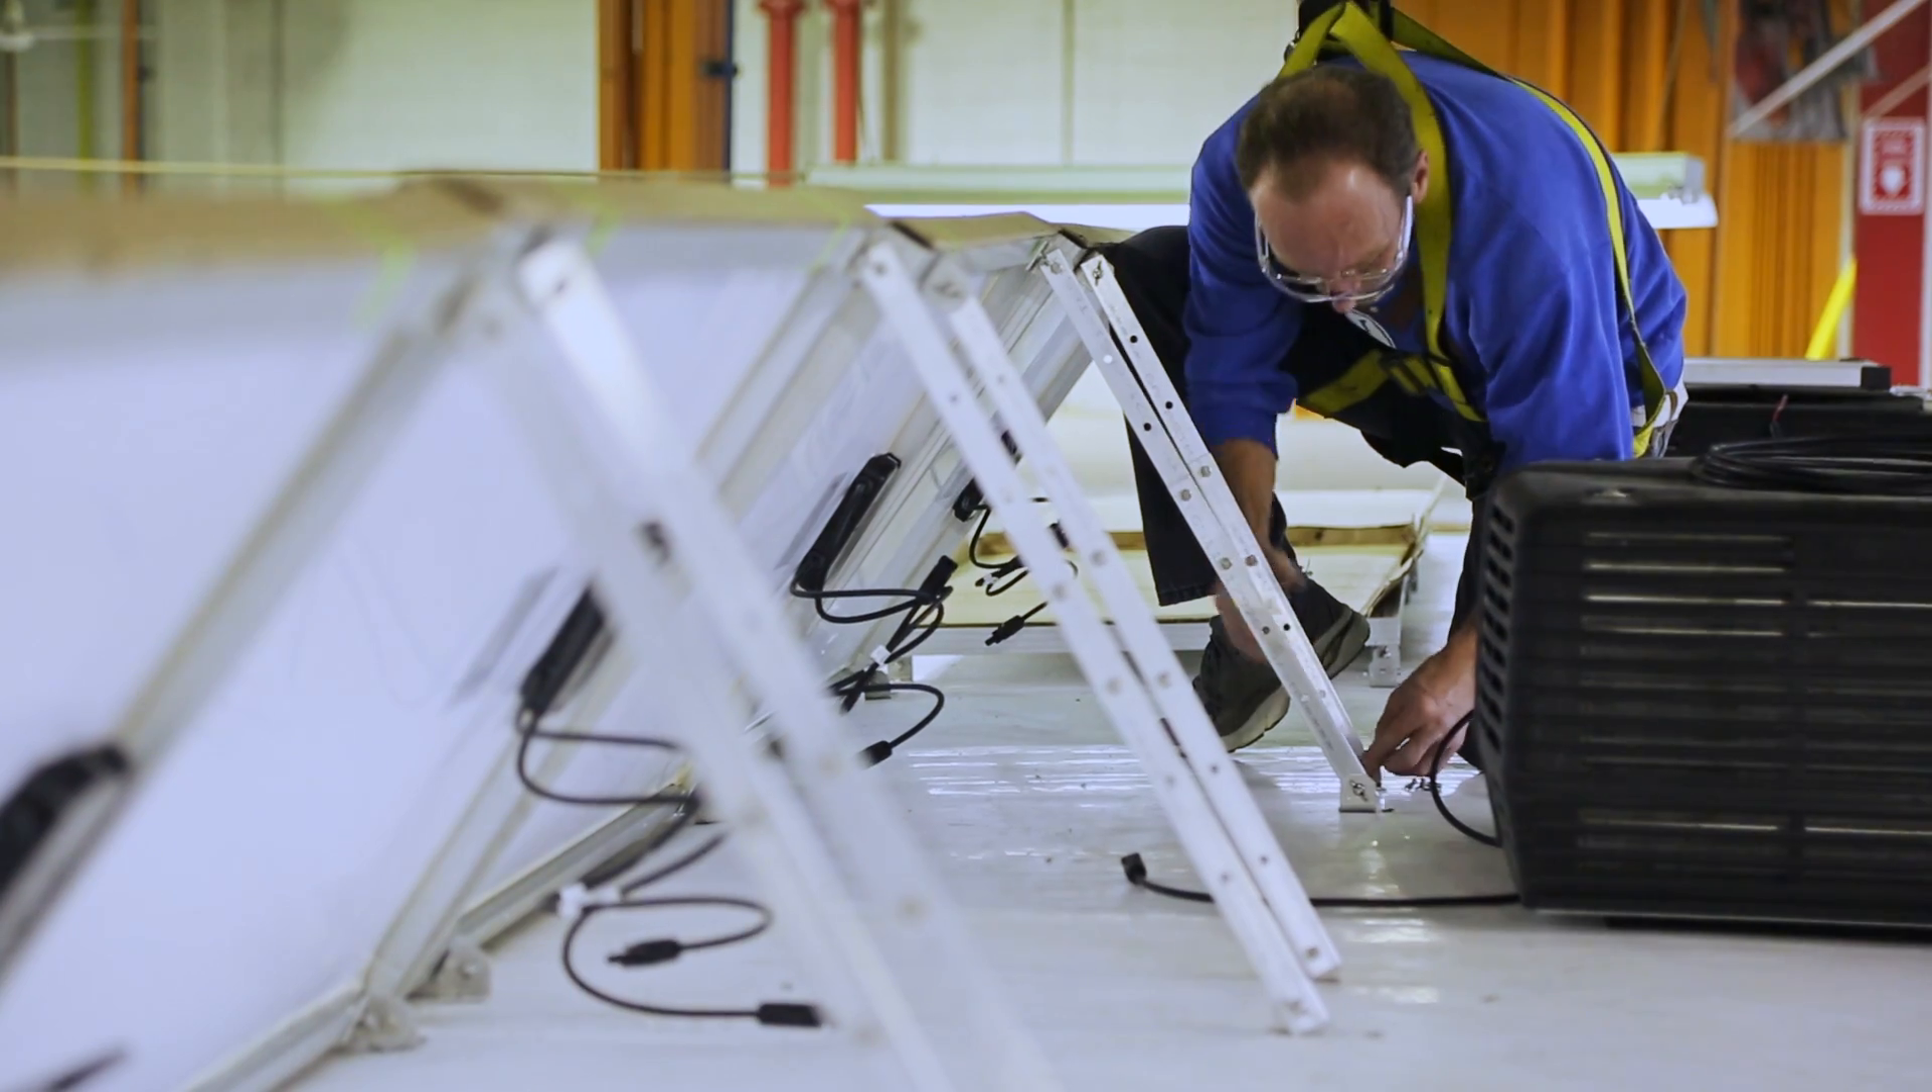The panels are mounted and our optional tilting arms are installed to test angles and provide easy access to the solar panel connectors.